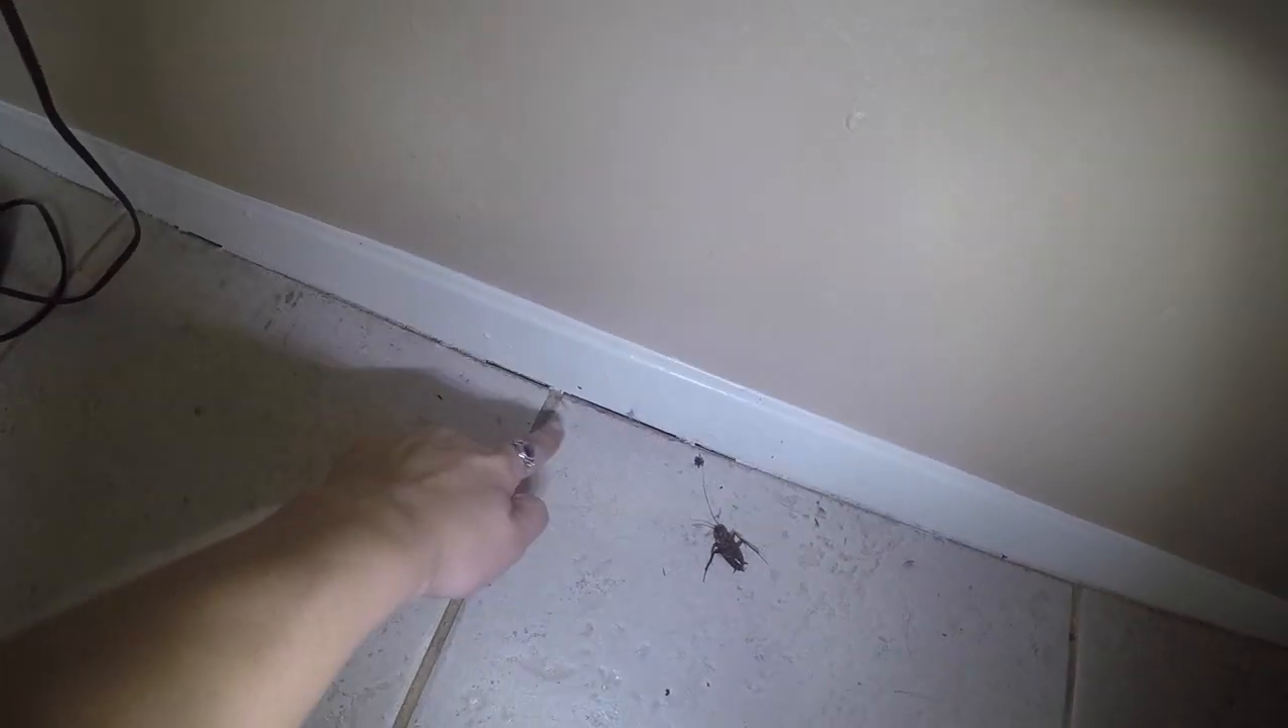There's some gapping in between the tile. And the baseboards that could be sealed up.